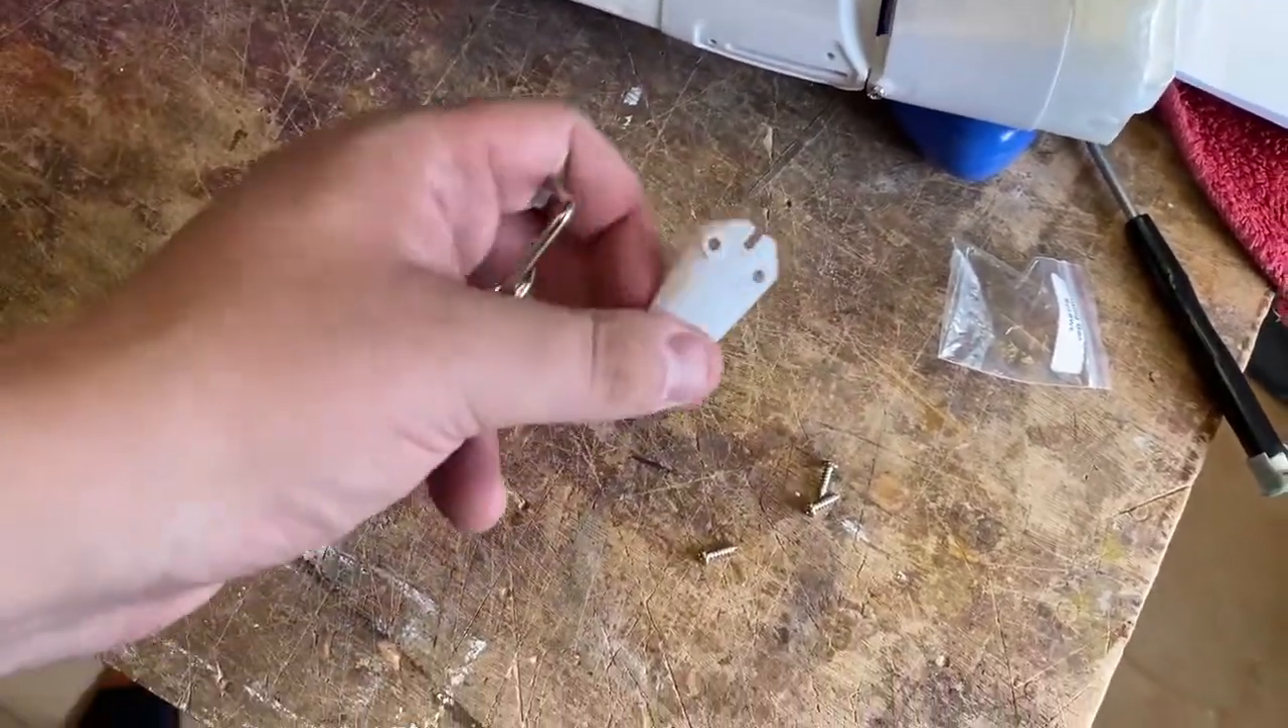So I've removed the little bracket here. With the three screws.